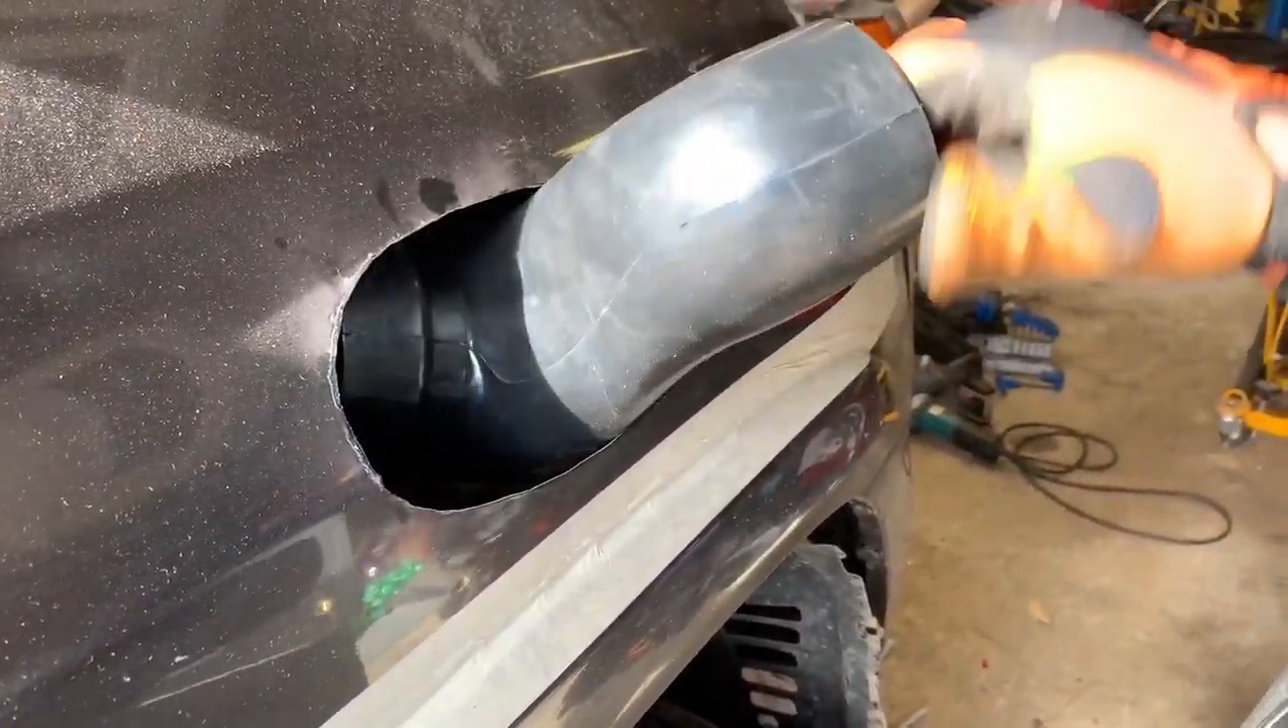The boot that connects here yeah it fits in here just fine lots of room to spare.